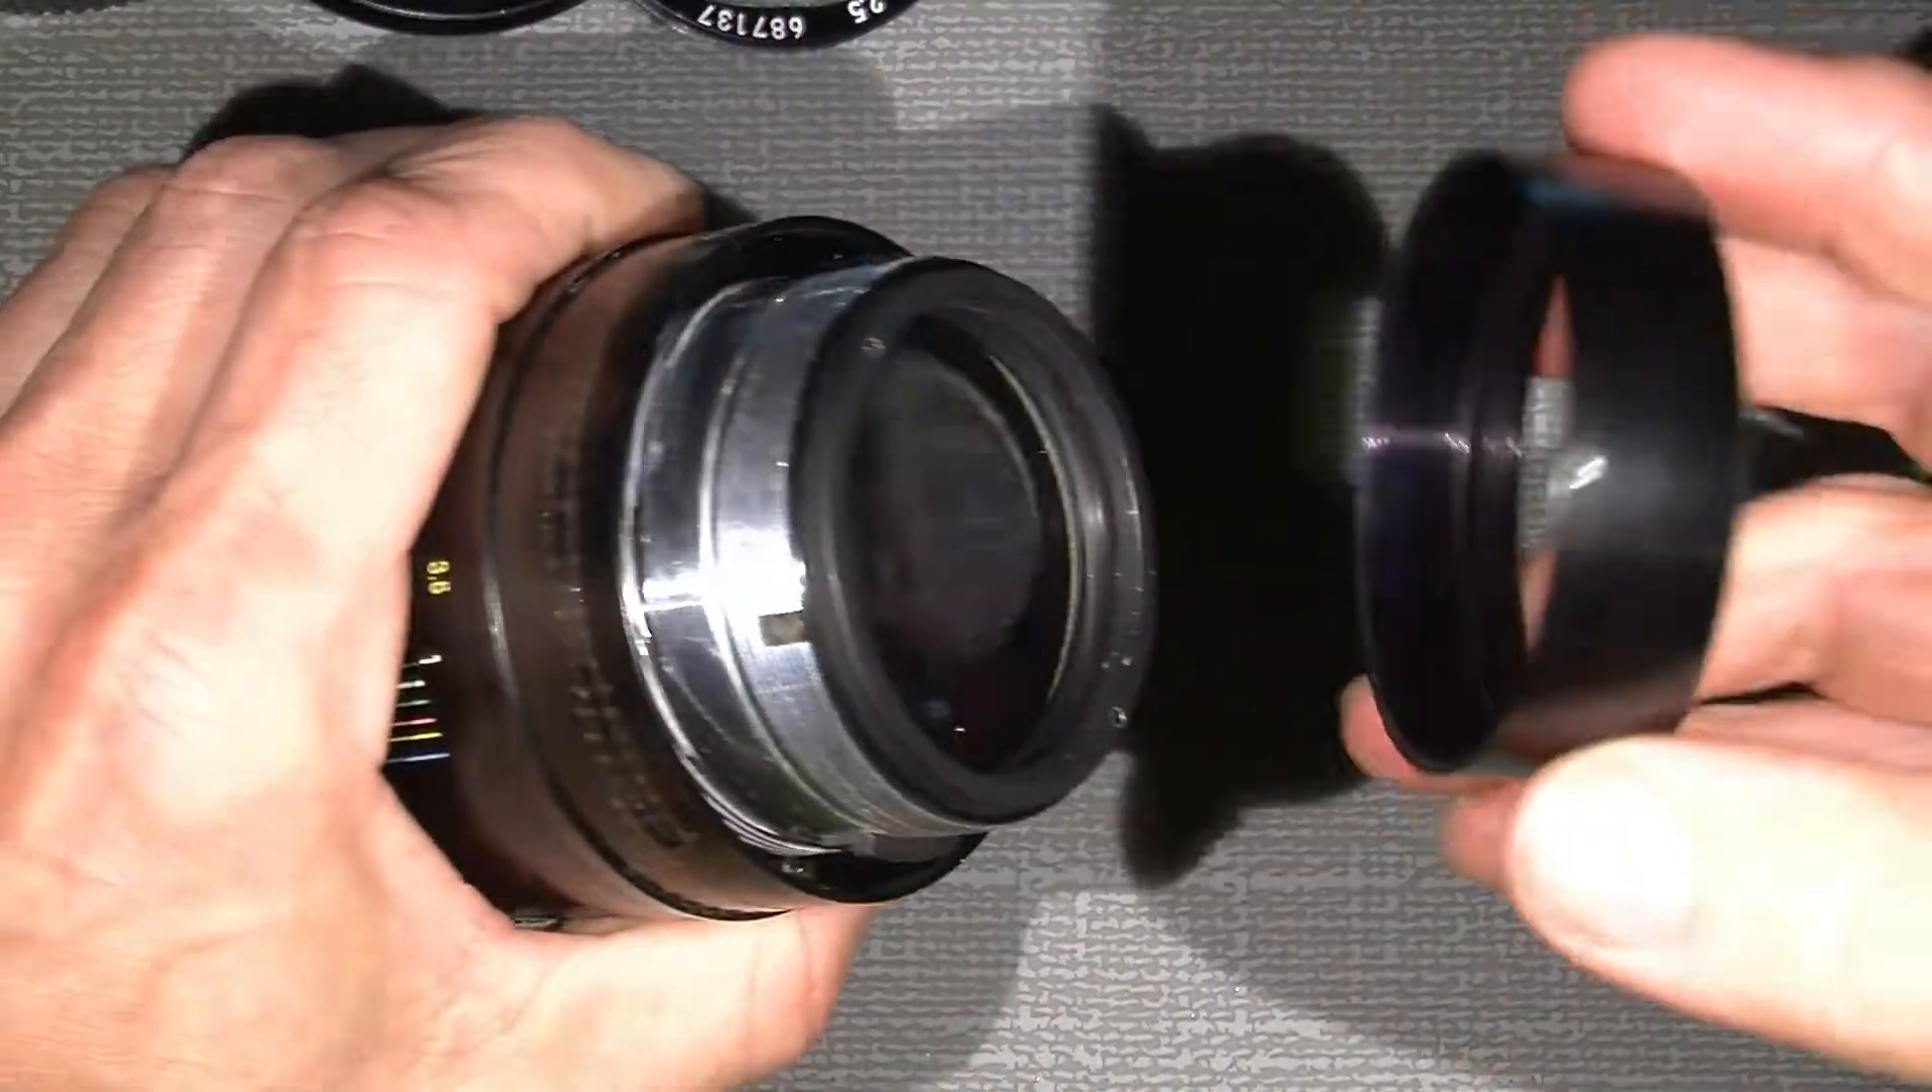Now the only thing i need to do is put the front ring on.